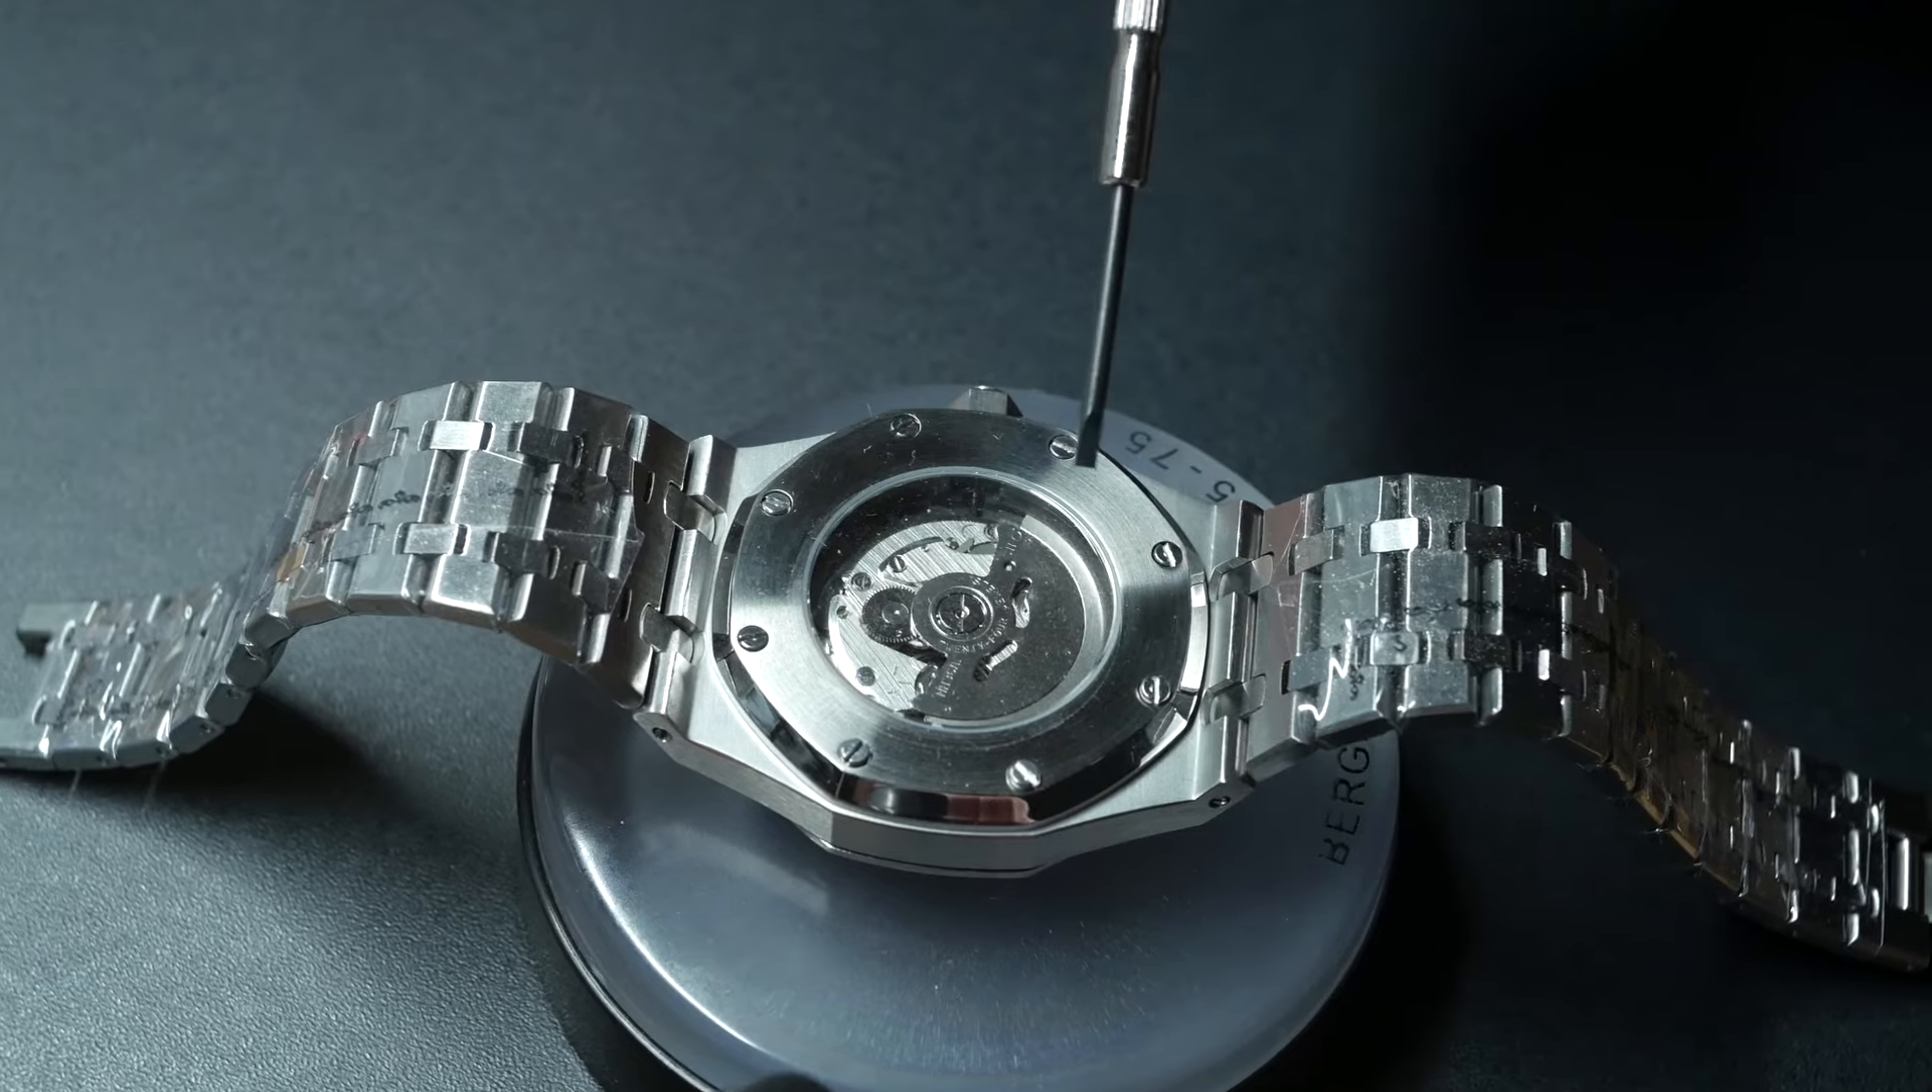Donc, là, j'ai mis le fond de boîtier.